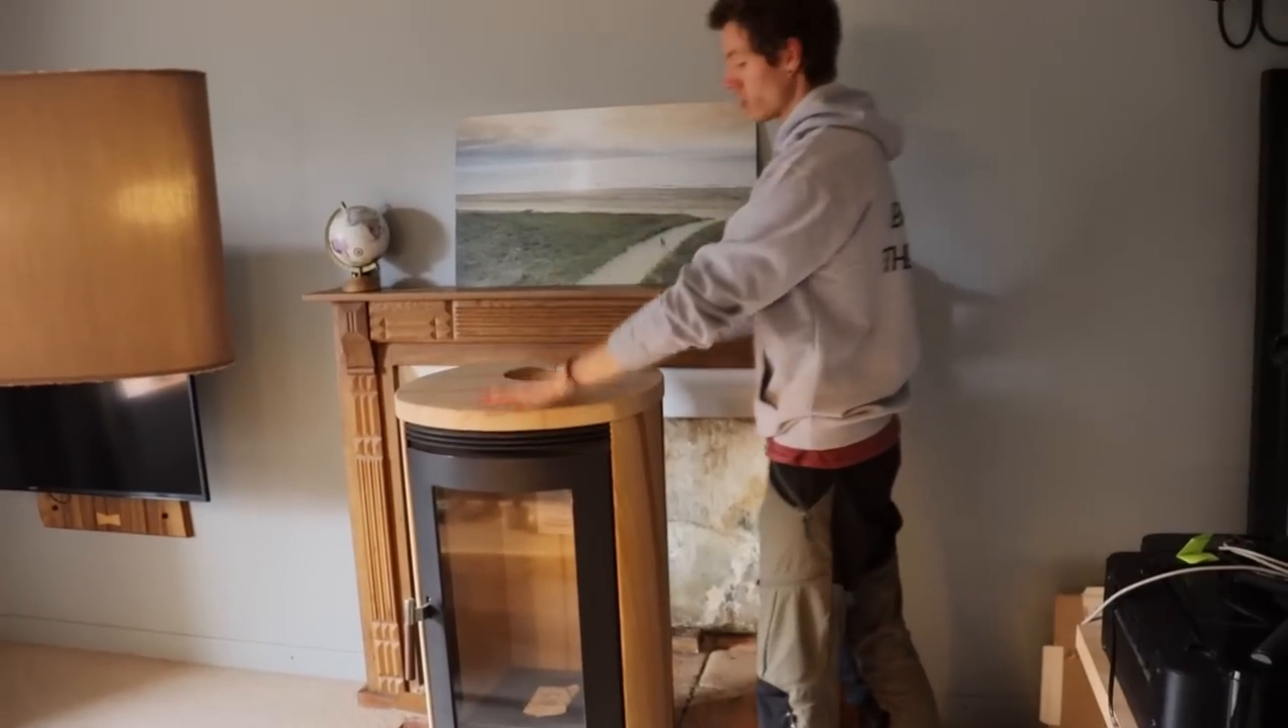Der Kamin ist ja bereits vorhanden, aber der muss noch hier installiert werden, eingebaut werden.